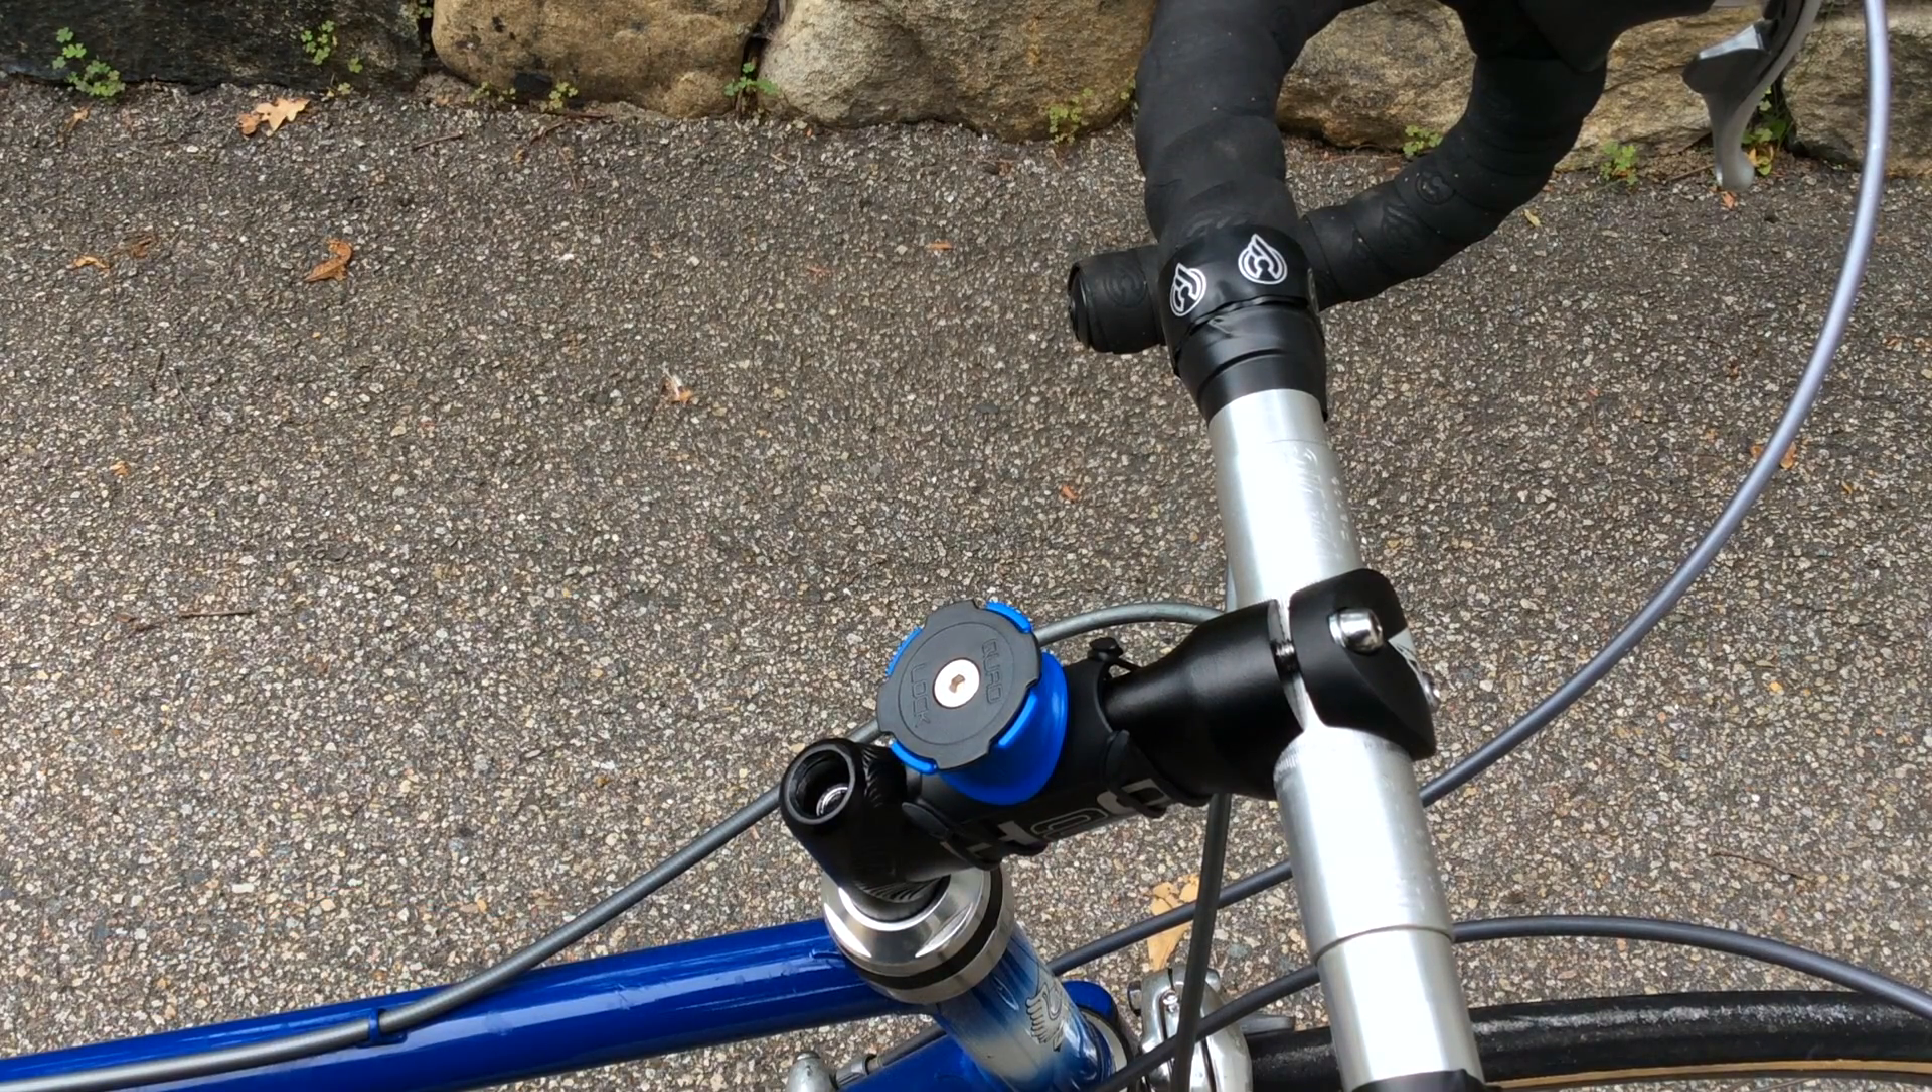So you can see I actually mounted the quad lock bike mount on my bike.